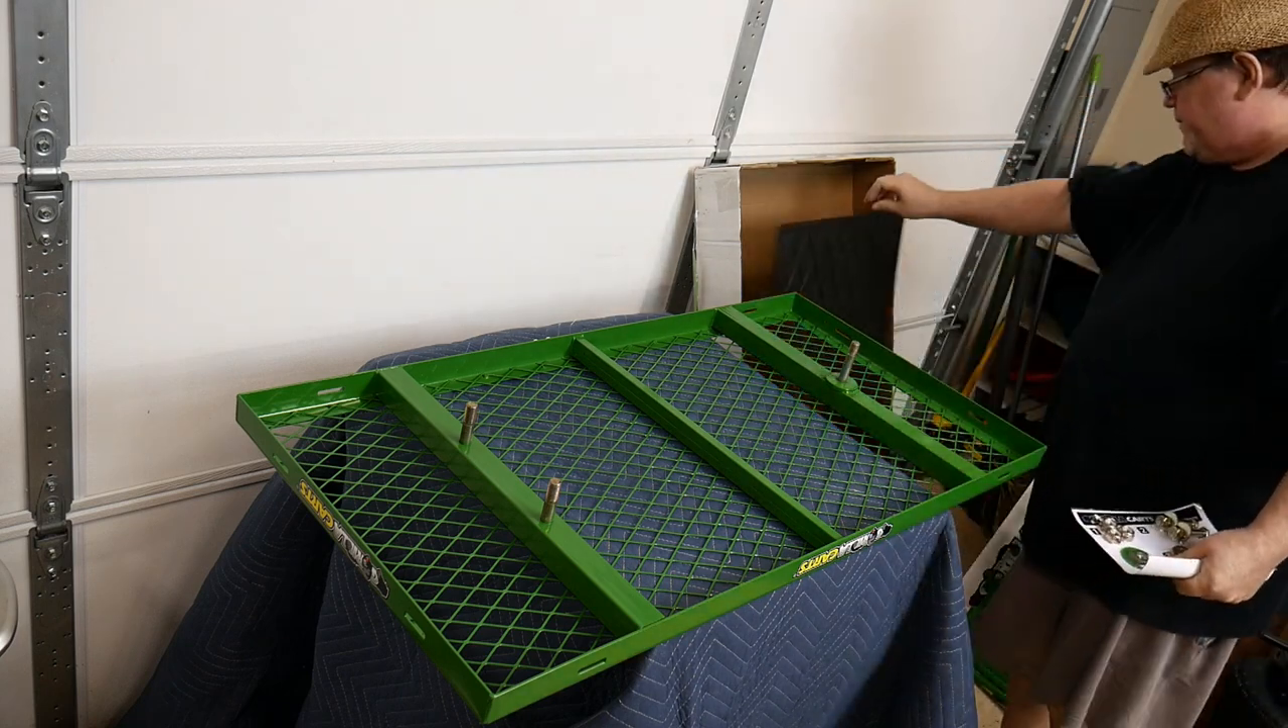All the bolts, the primary bolts are in place.